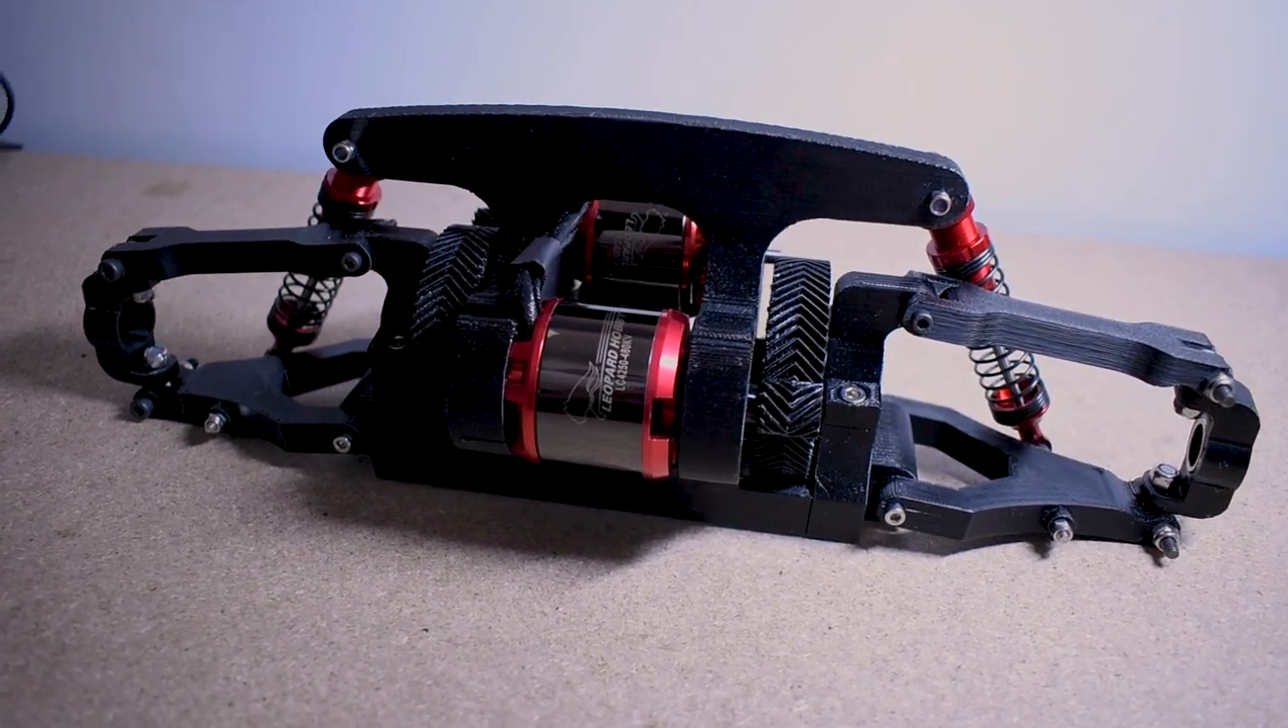So this is the front subframe test block fully assembled after 3D printing and I'm really quite happy with how this turned out it looks really clean.